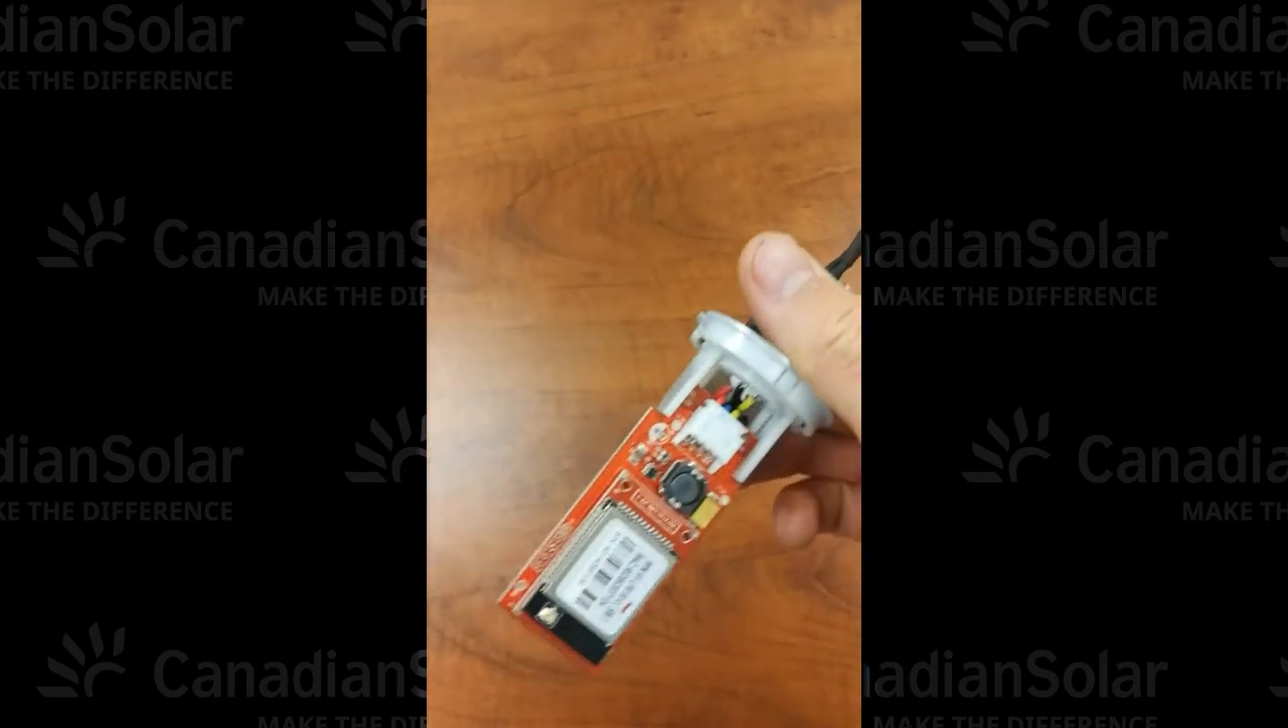And there we go. We've opened the Wi-Fi stick.